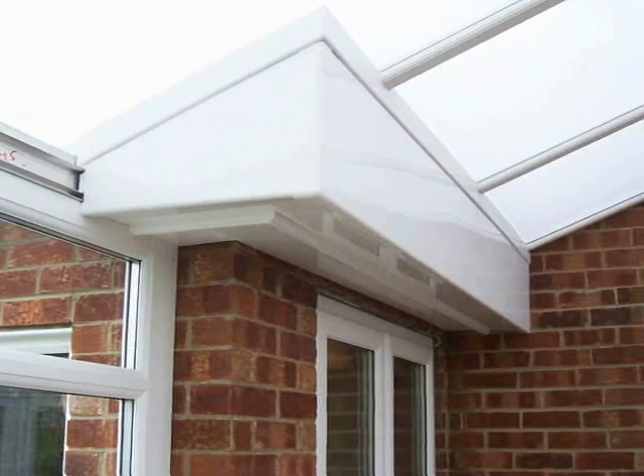Looking back into the conservatory now we can see the high end box gutter as it's all been clad in the UPVC.